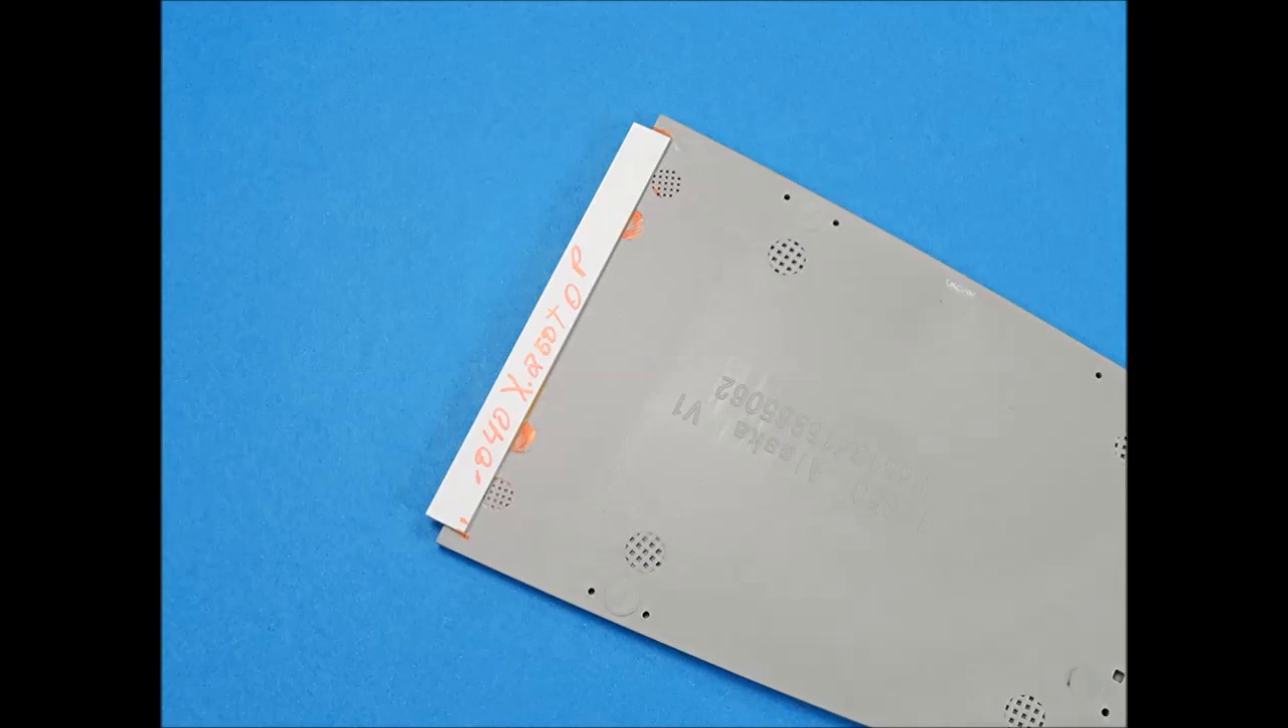This deck section from the Alaska kit has its underside reinforced with a section of plastic before the deck sections were glued together.